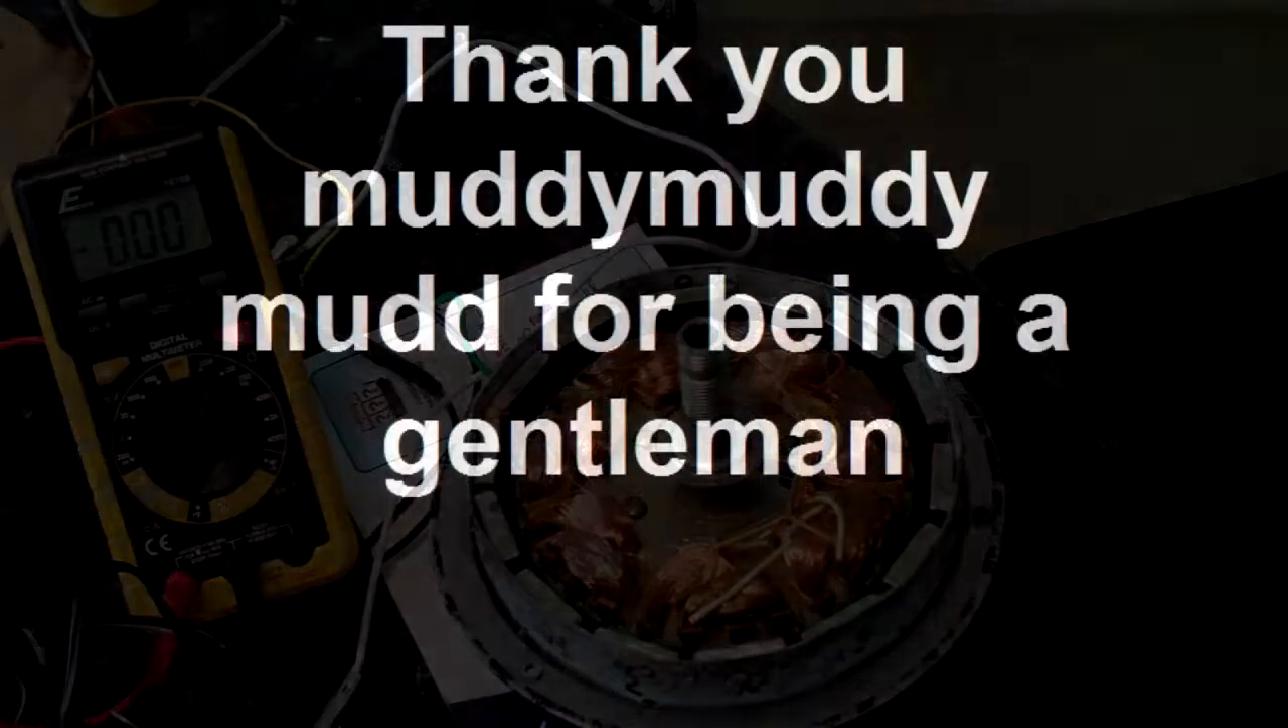Of course, I have a cover. I haven't put that on yet. But thanks for watching.